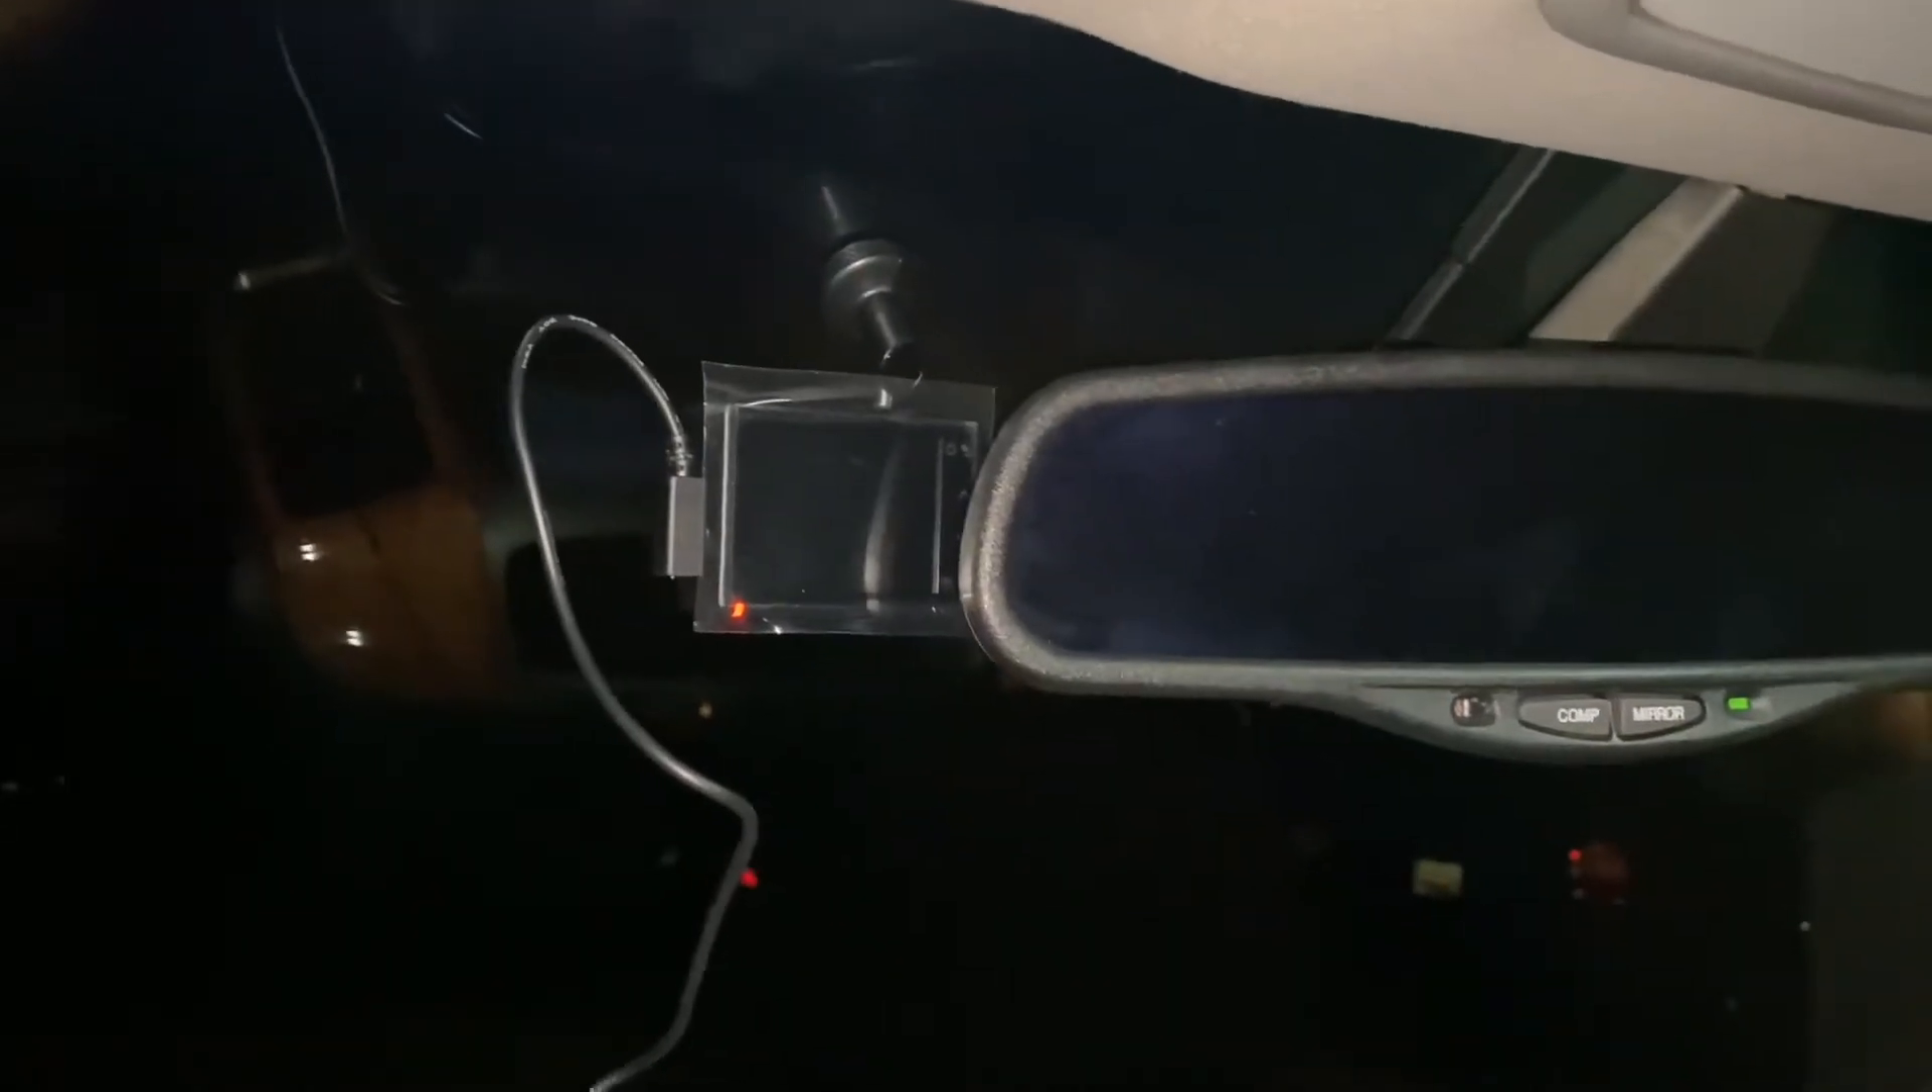I just have the wire running down here, but I'll tuck it behind in a second.